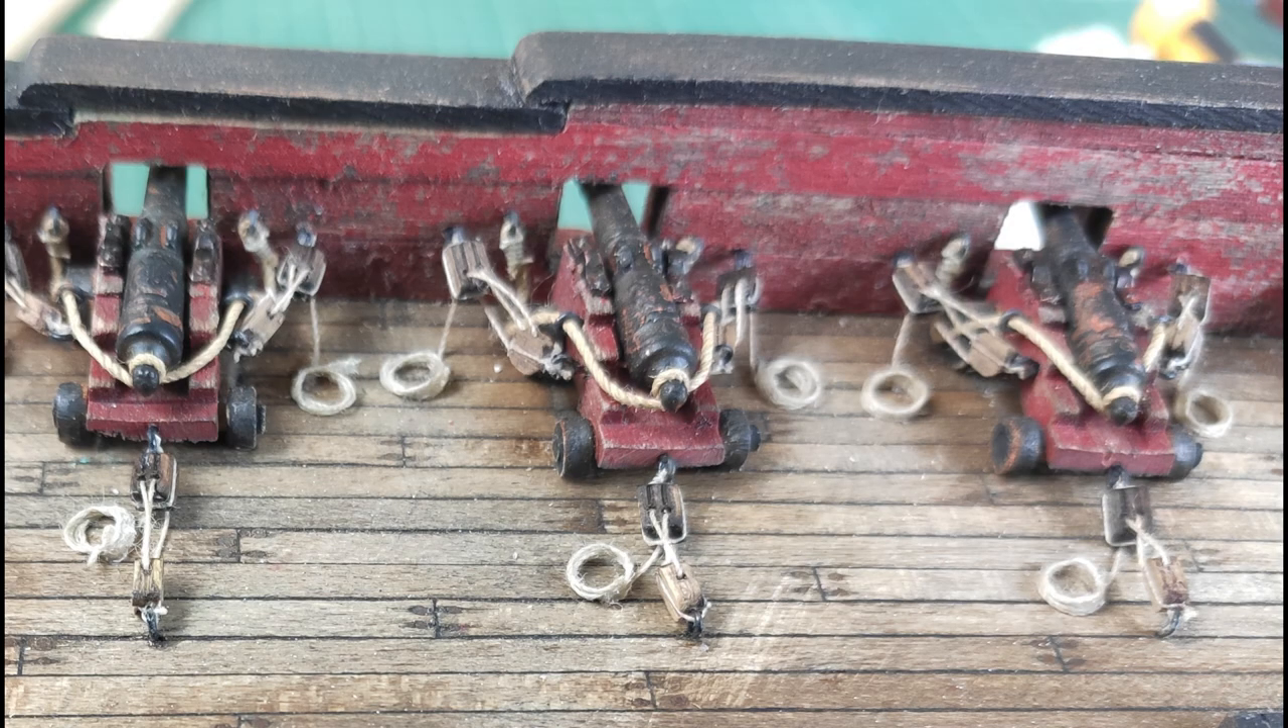And with the coils in place, this is the final look at this stage of the assembly.